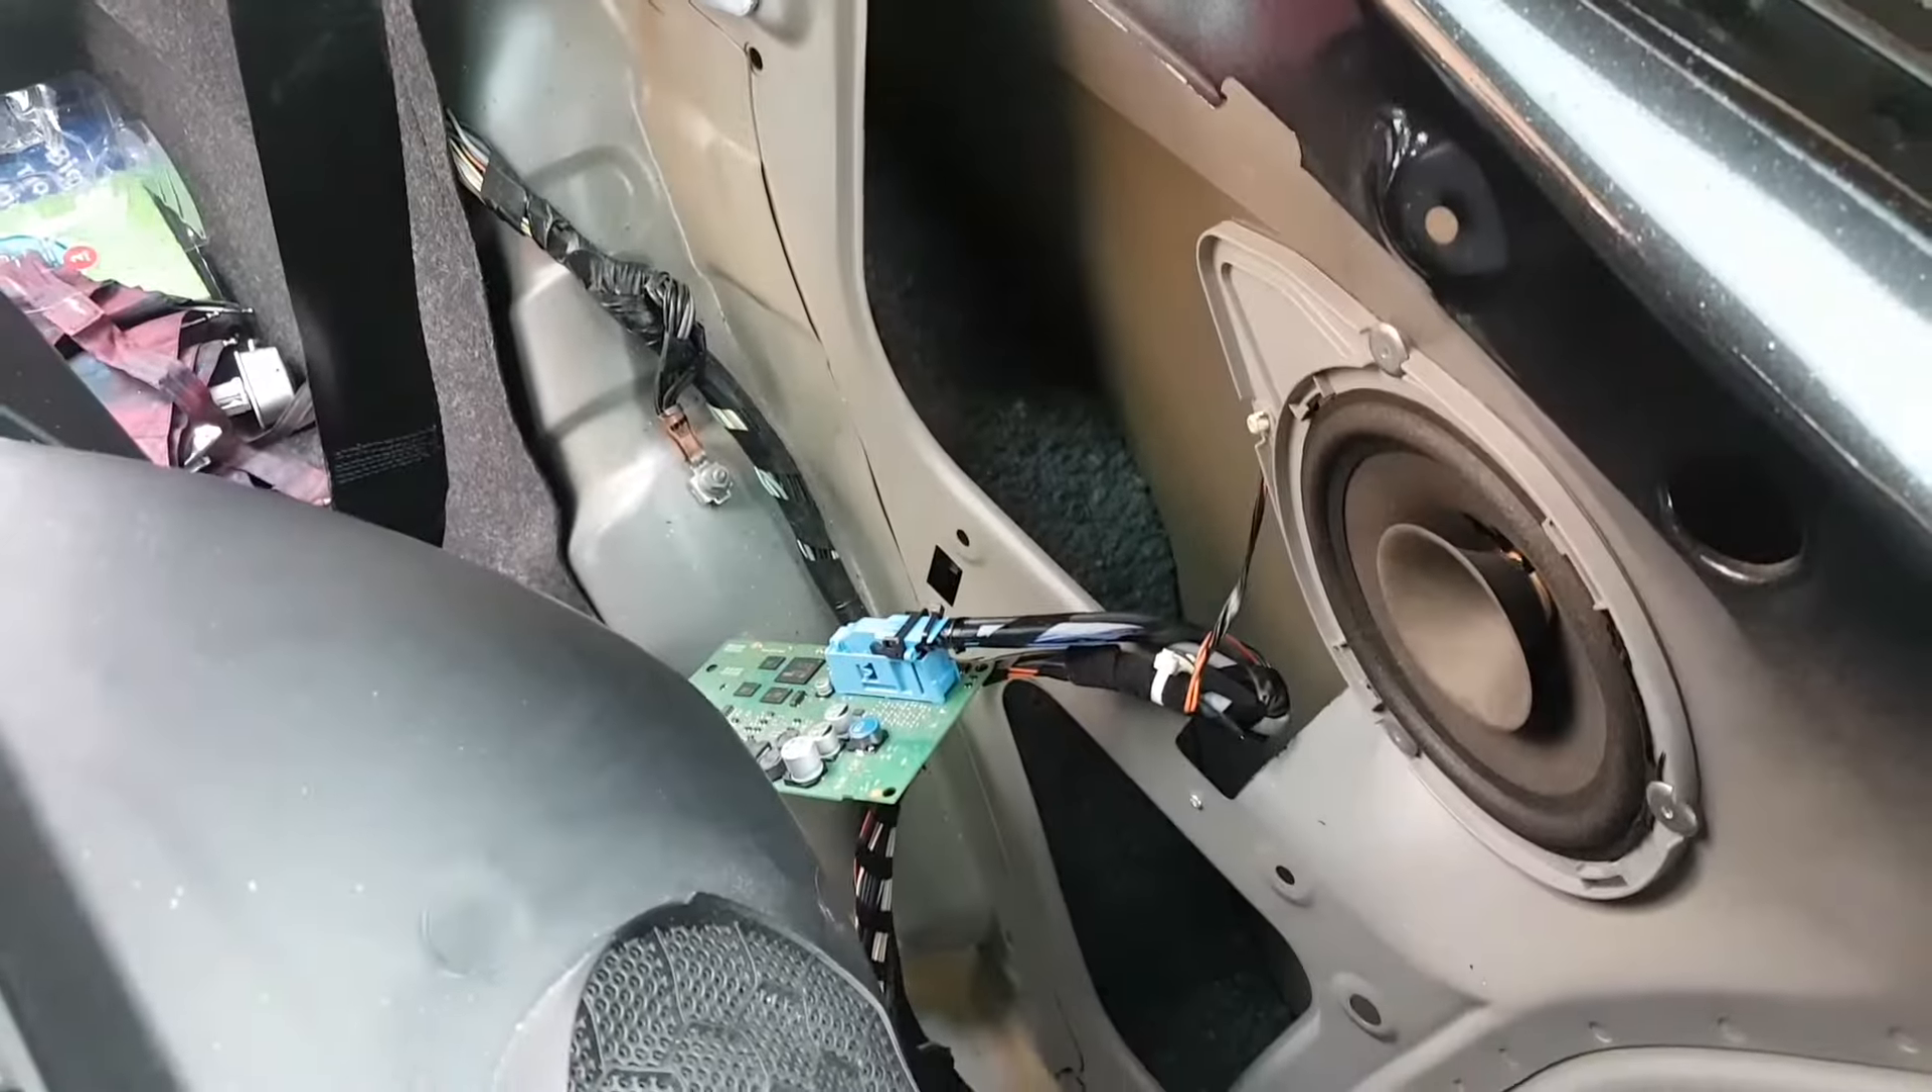At the moment I still have the old module plugged in.